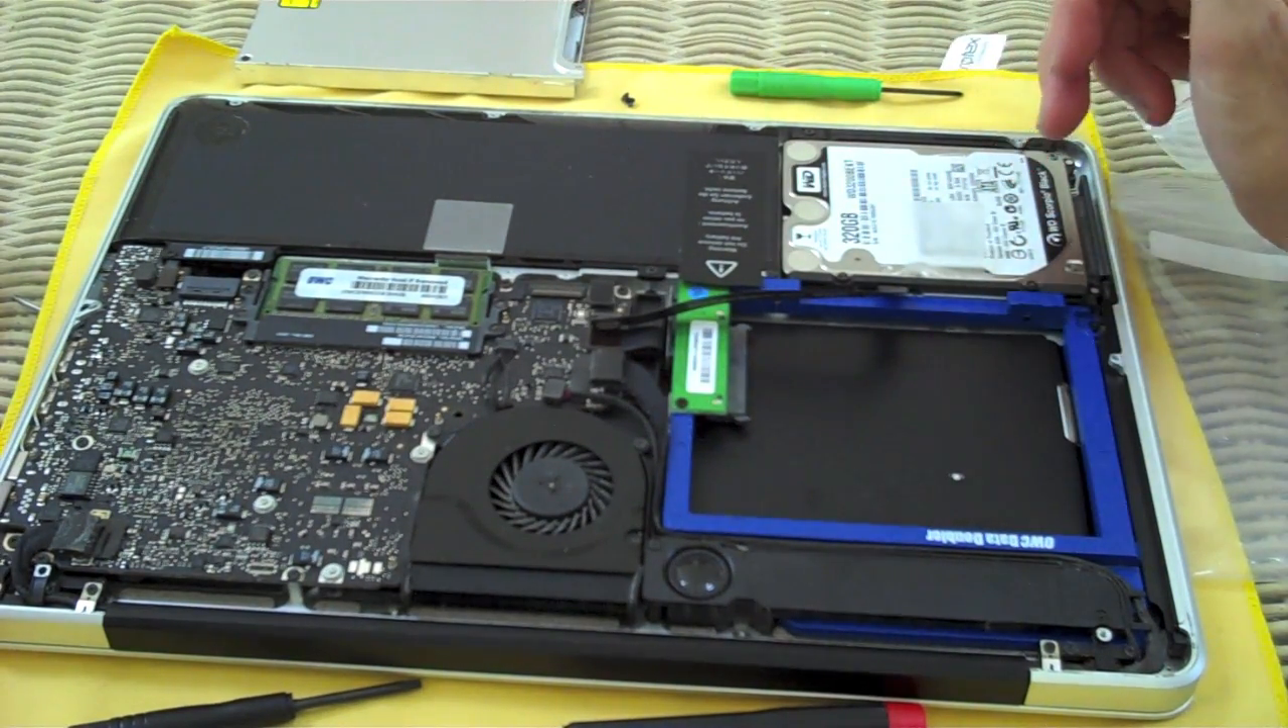The data doubler is installed.